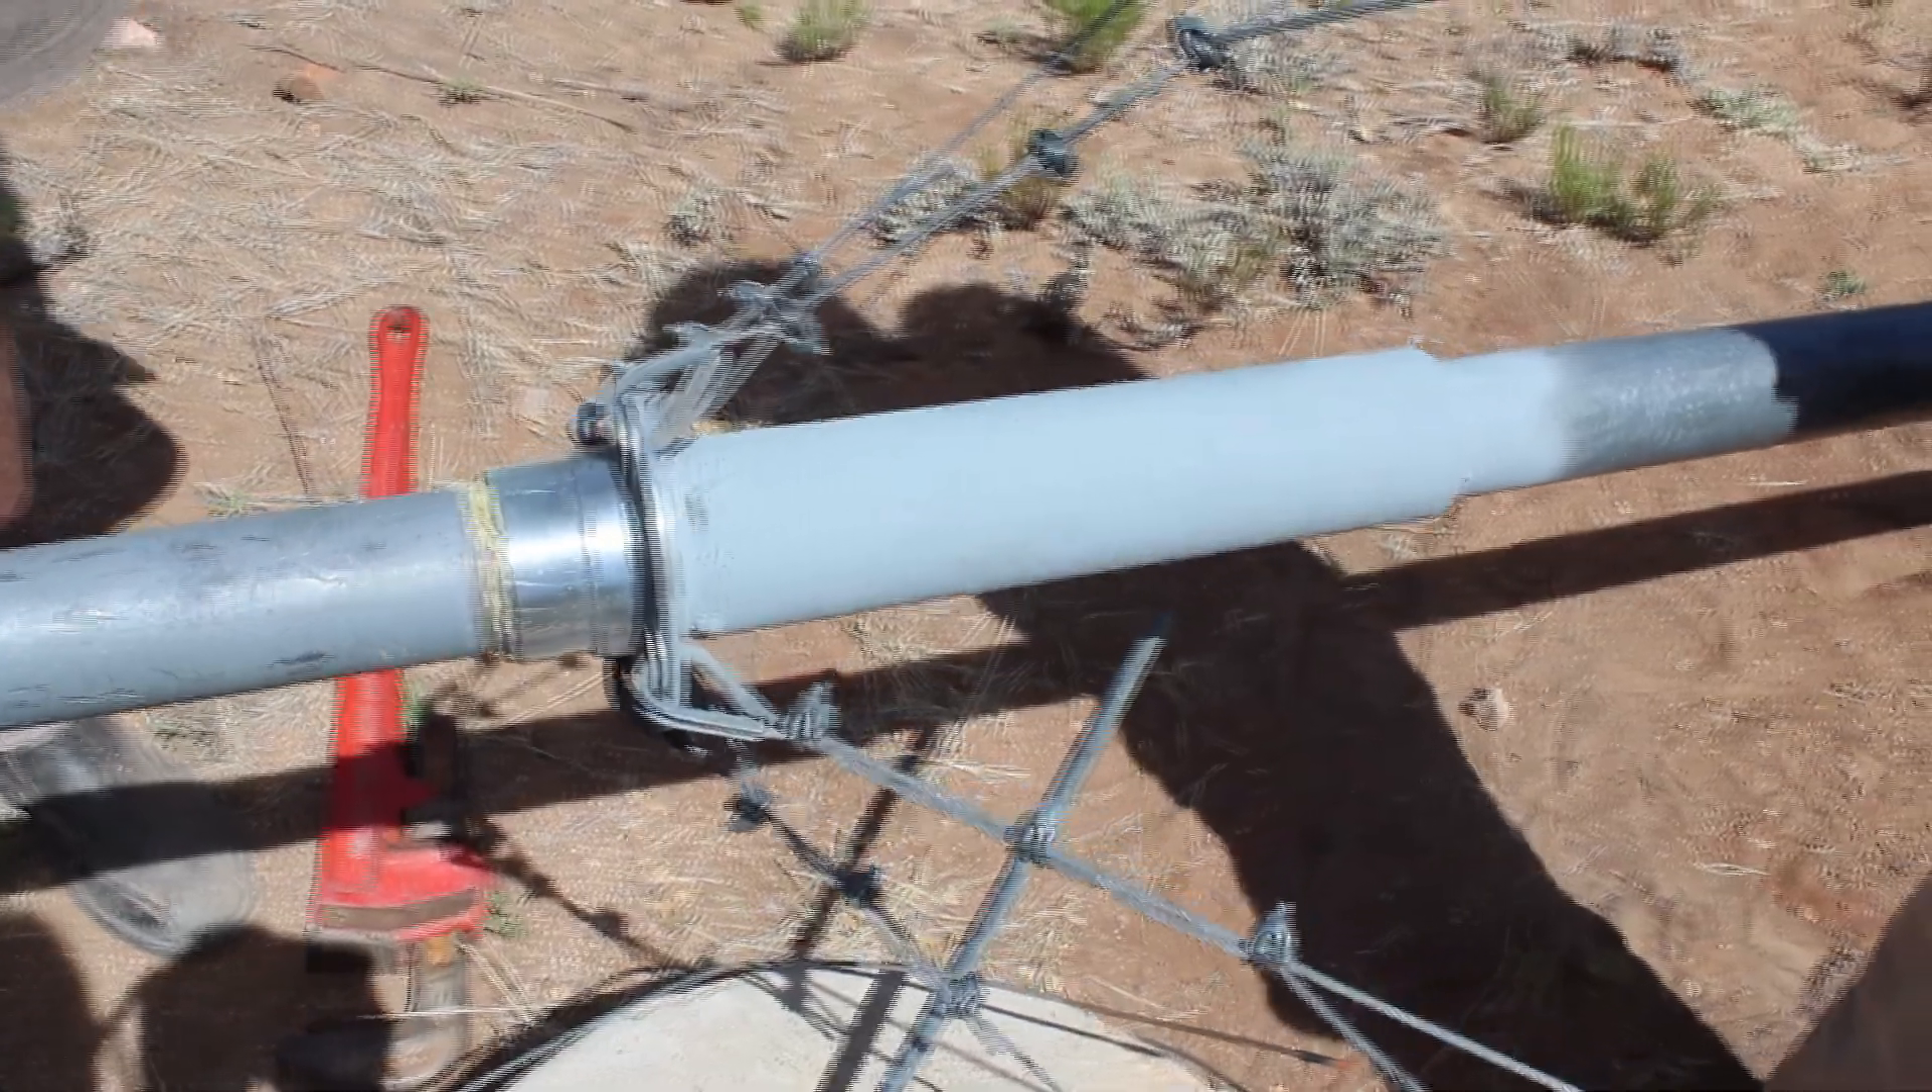So yesterday we had a failure right at this joint and our answer was to sleeve it and weld it.